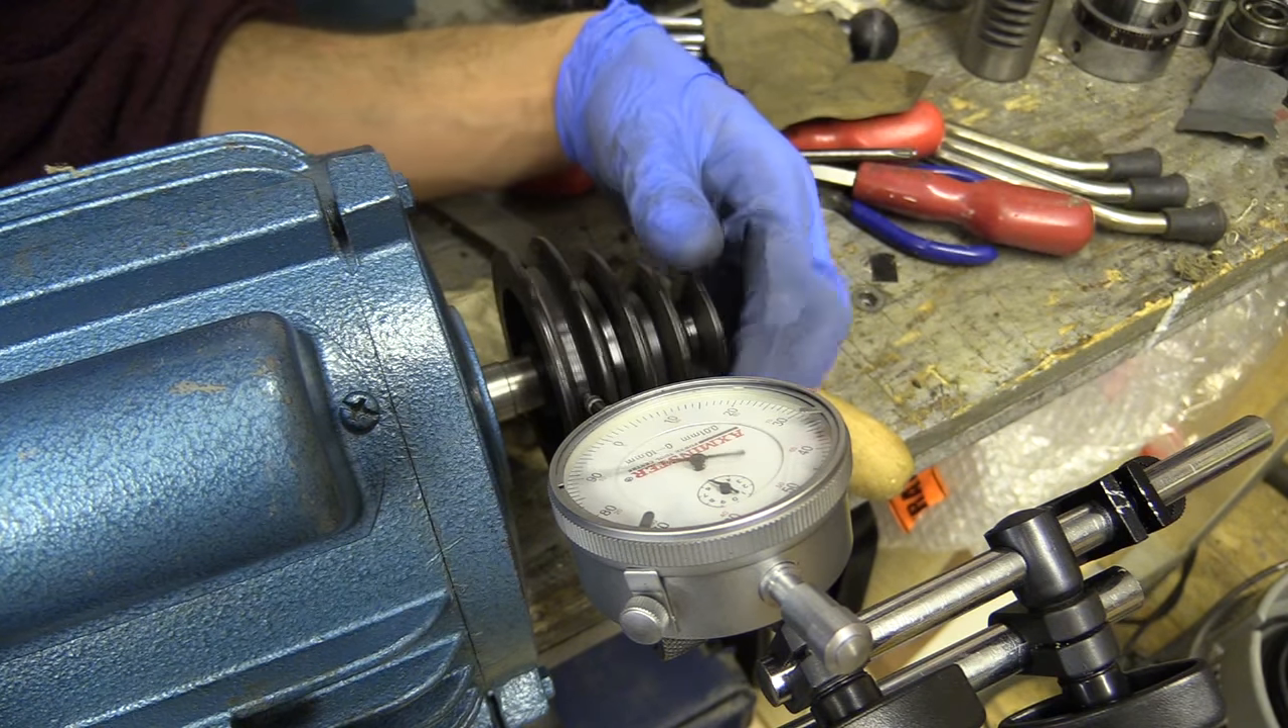I've just put the pulley on the motor and now I'm just checking how well it runs, how true it runs.